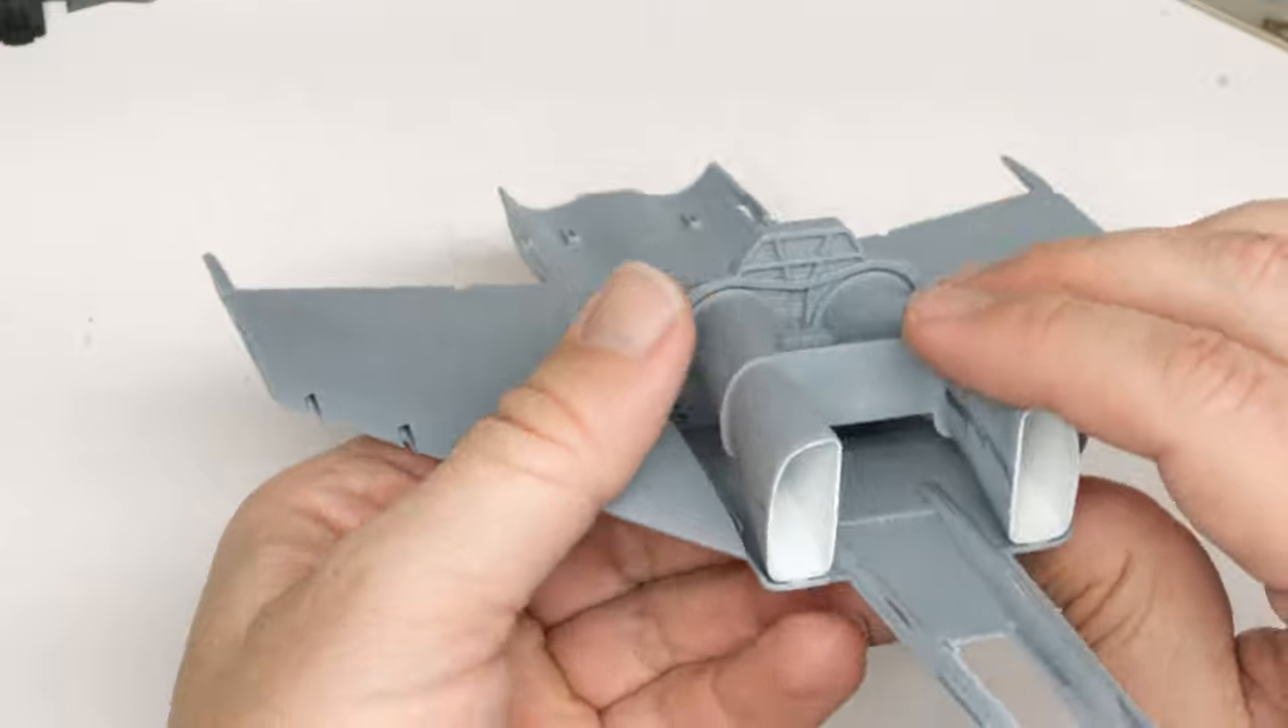I've got the intakes already installed.